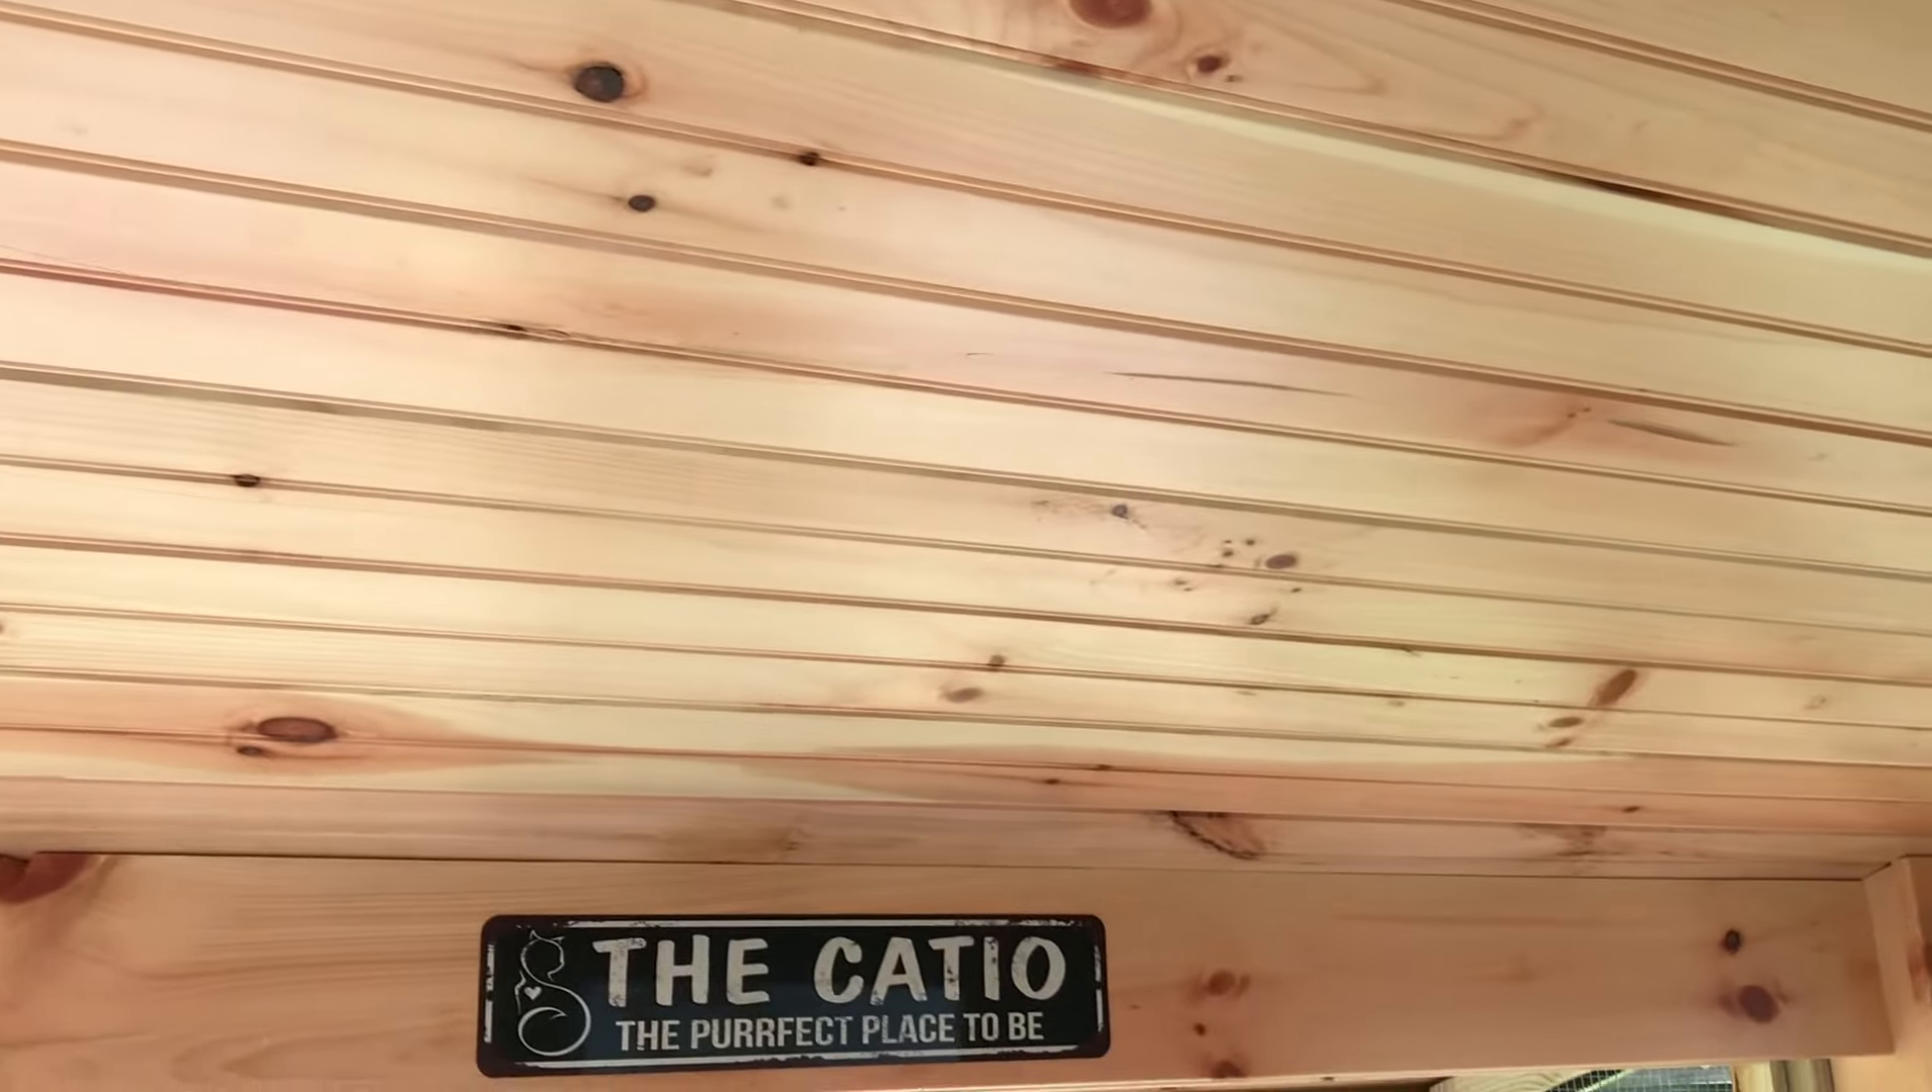And we did a cathedral ceiling in the catio, and that's covered in a pine beadboard. Covered the beam in also pine beadboard.